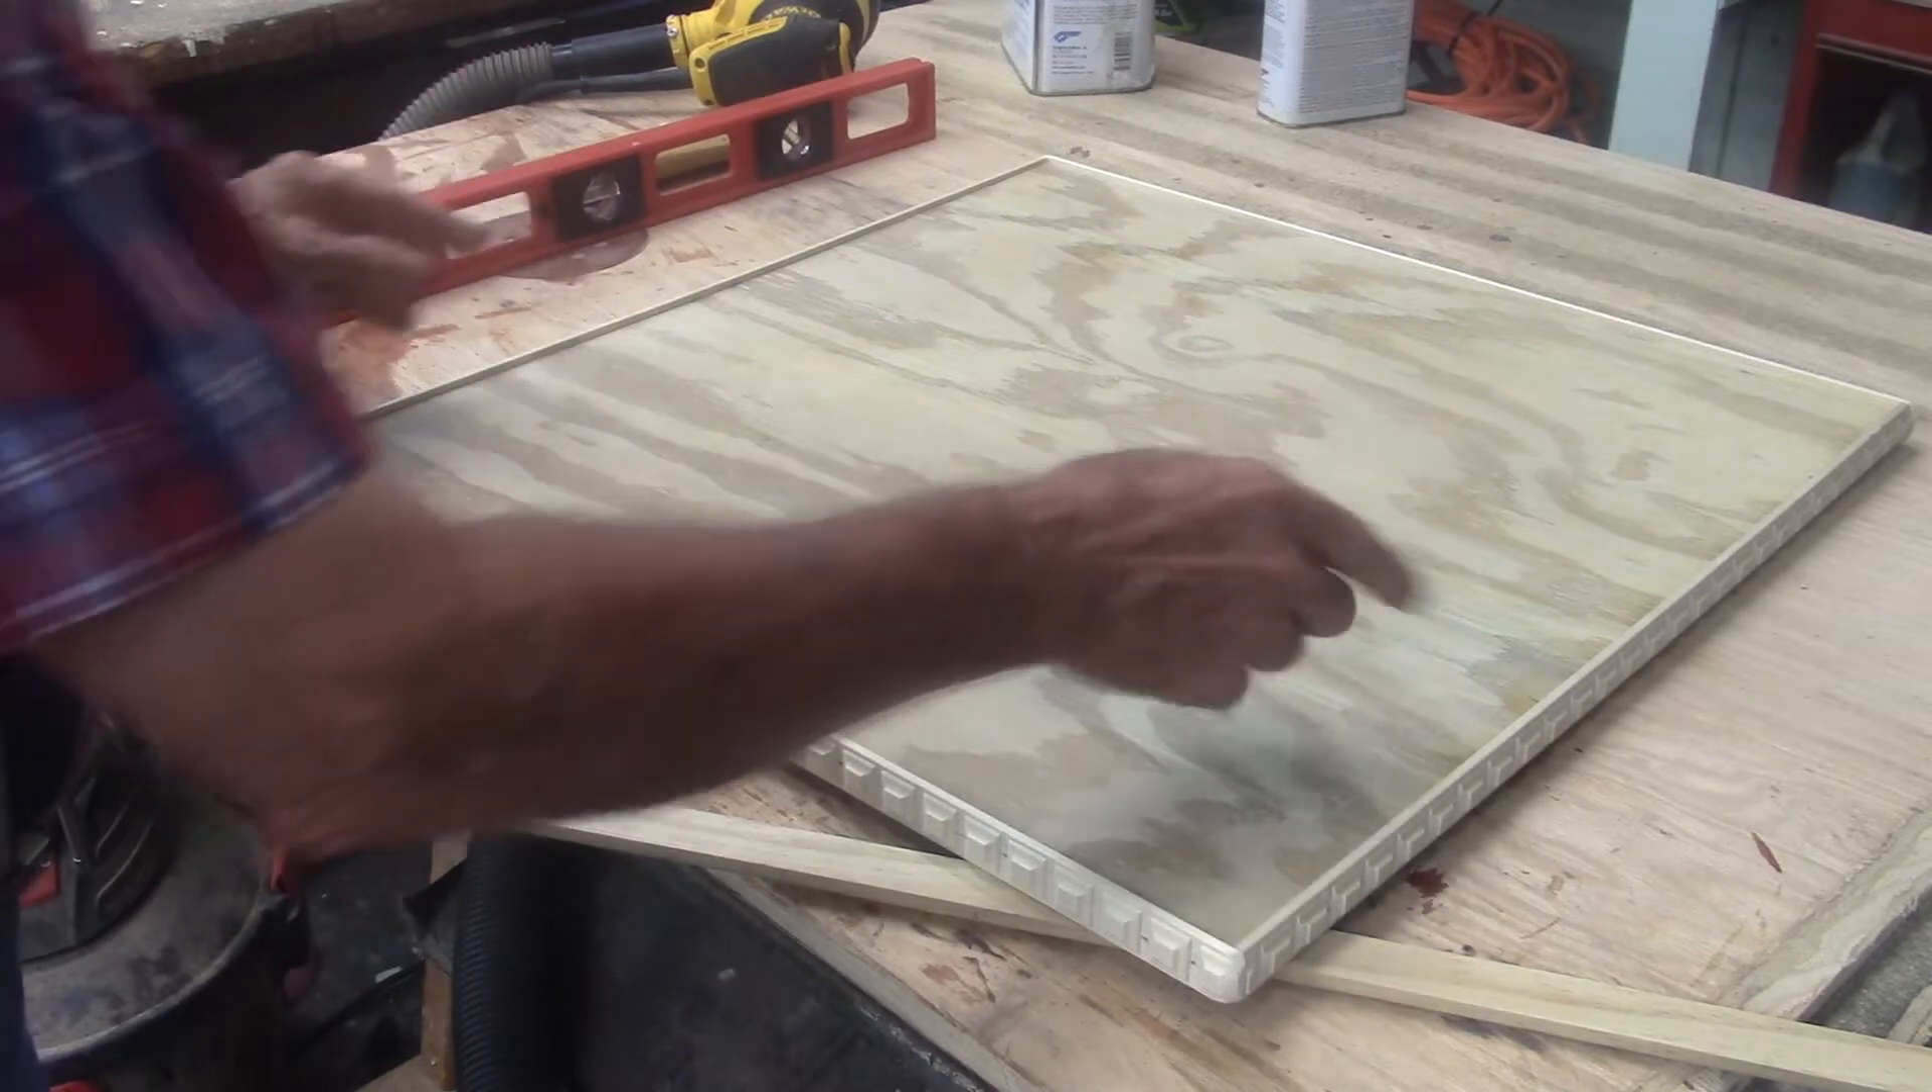I put trim around the edges and left about an eighth of an inch proud all the way around so that I could pour the resin right on there.